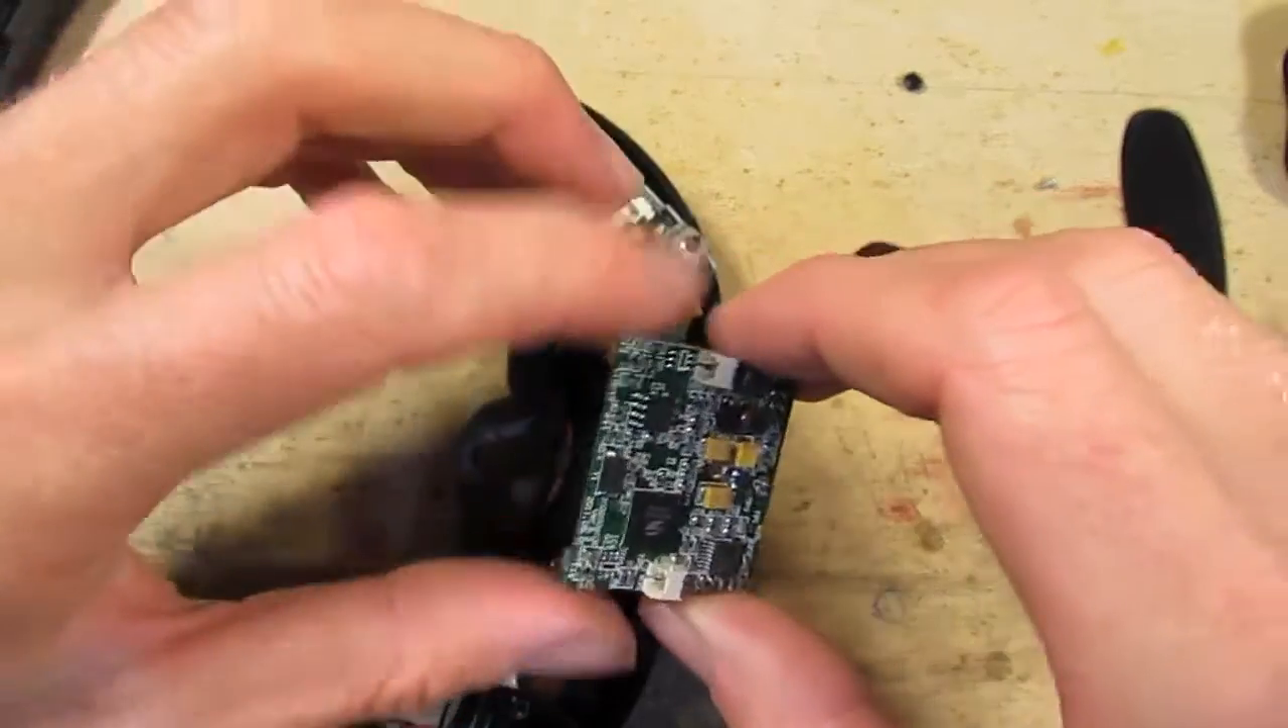Okay that's the main board removed the main controller board.